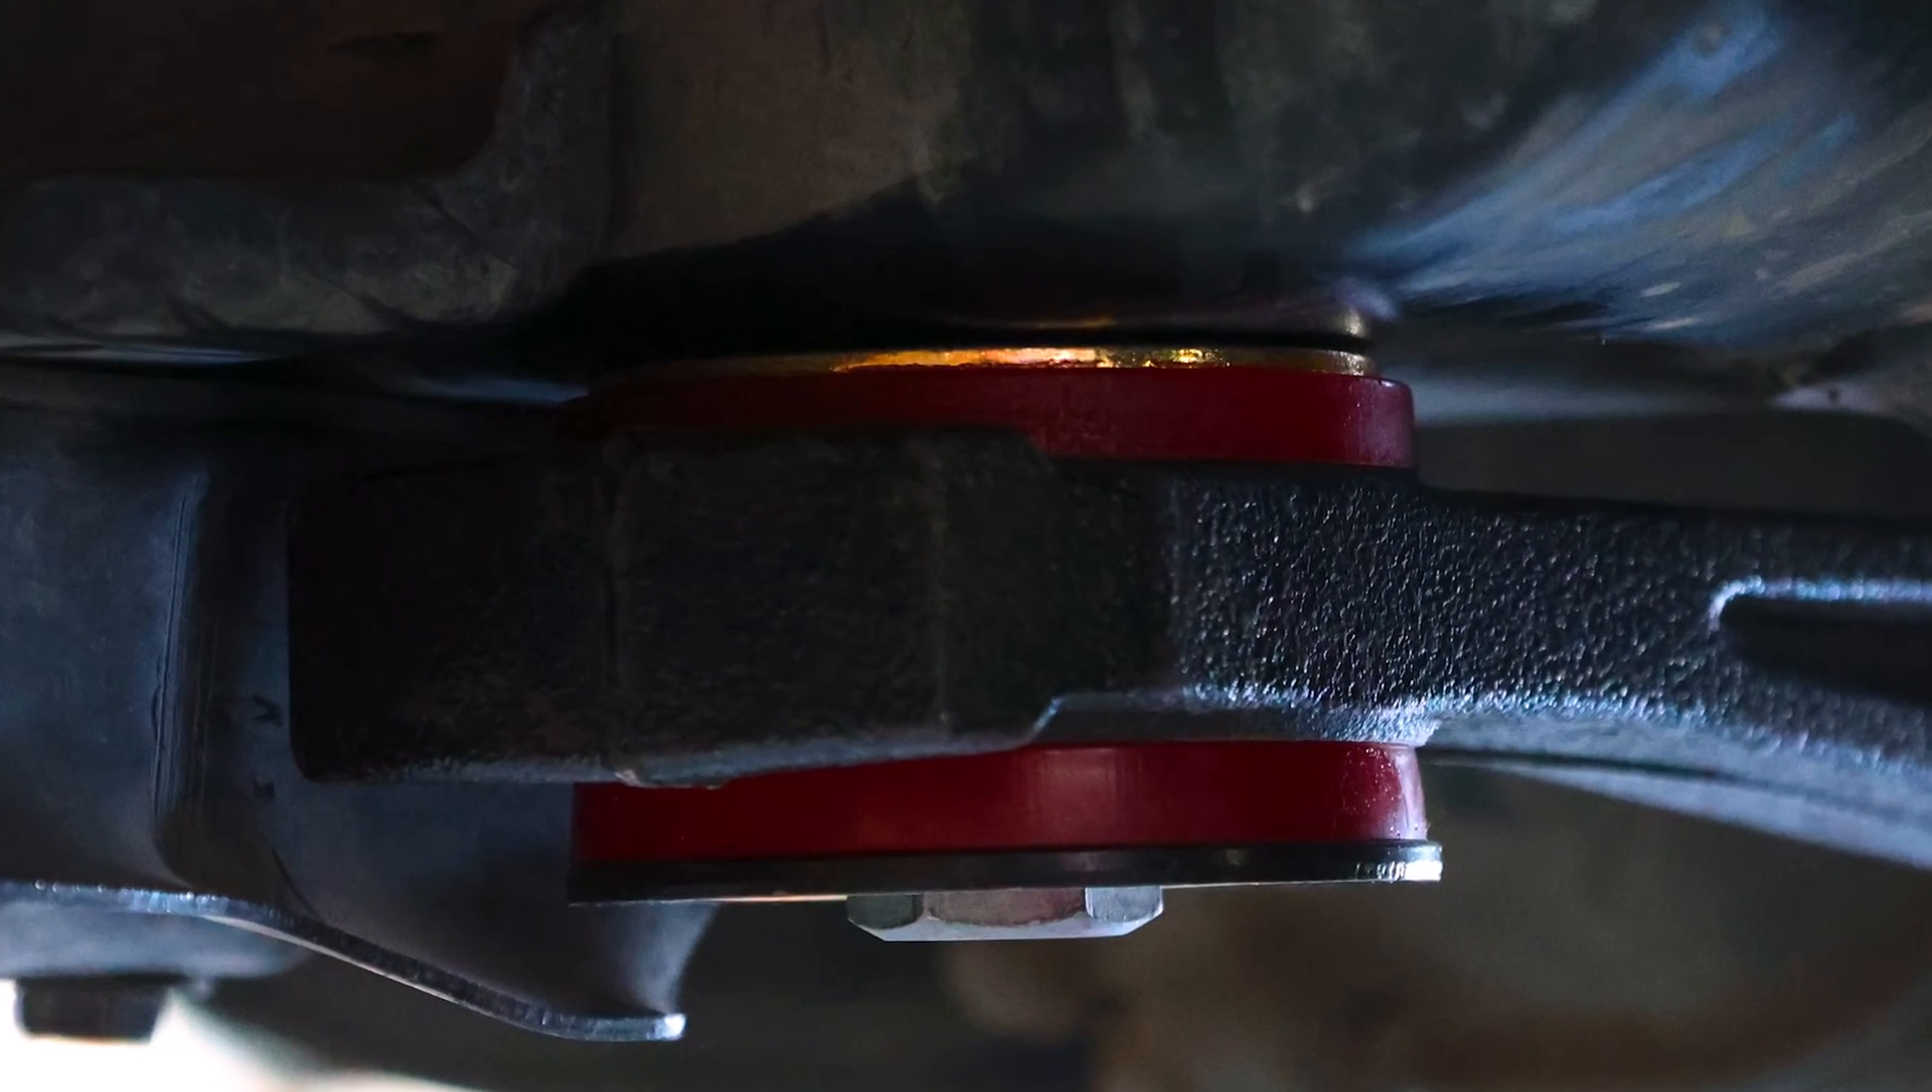This is what your rear differential carrier bushings should look like after being properly installed.